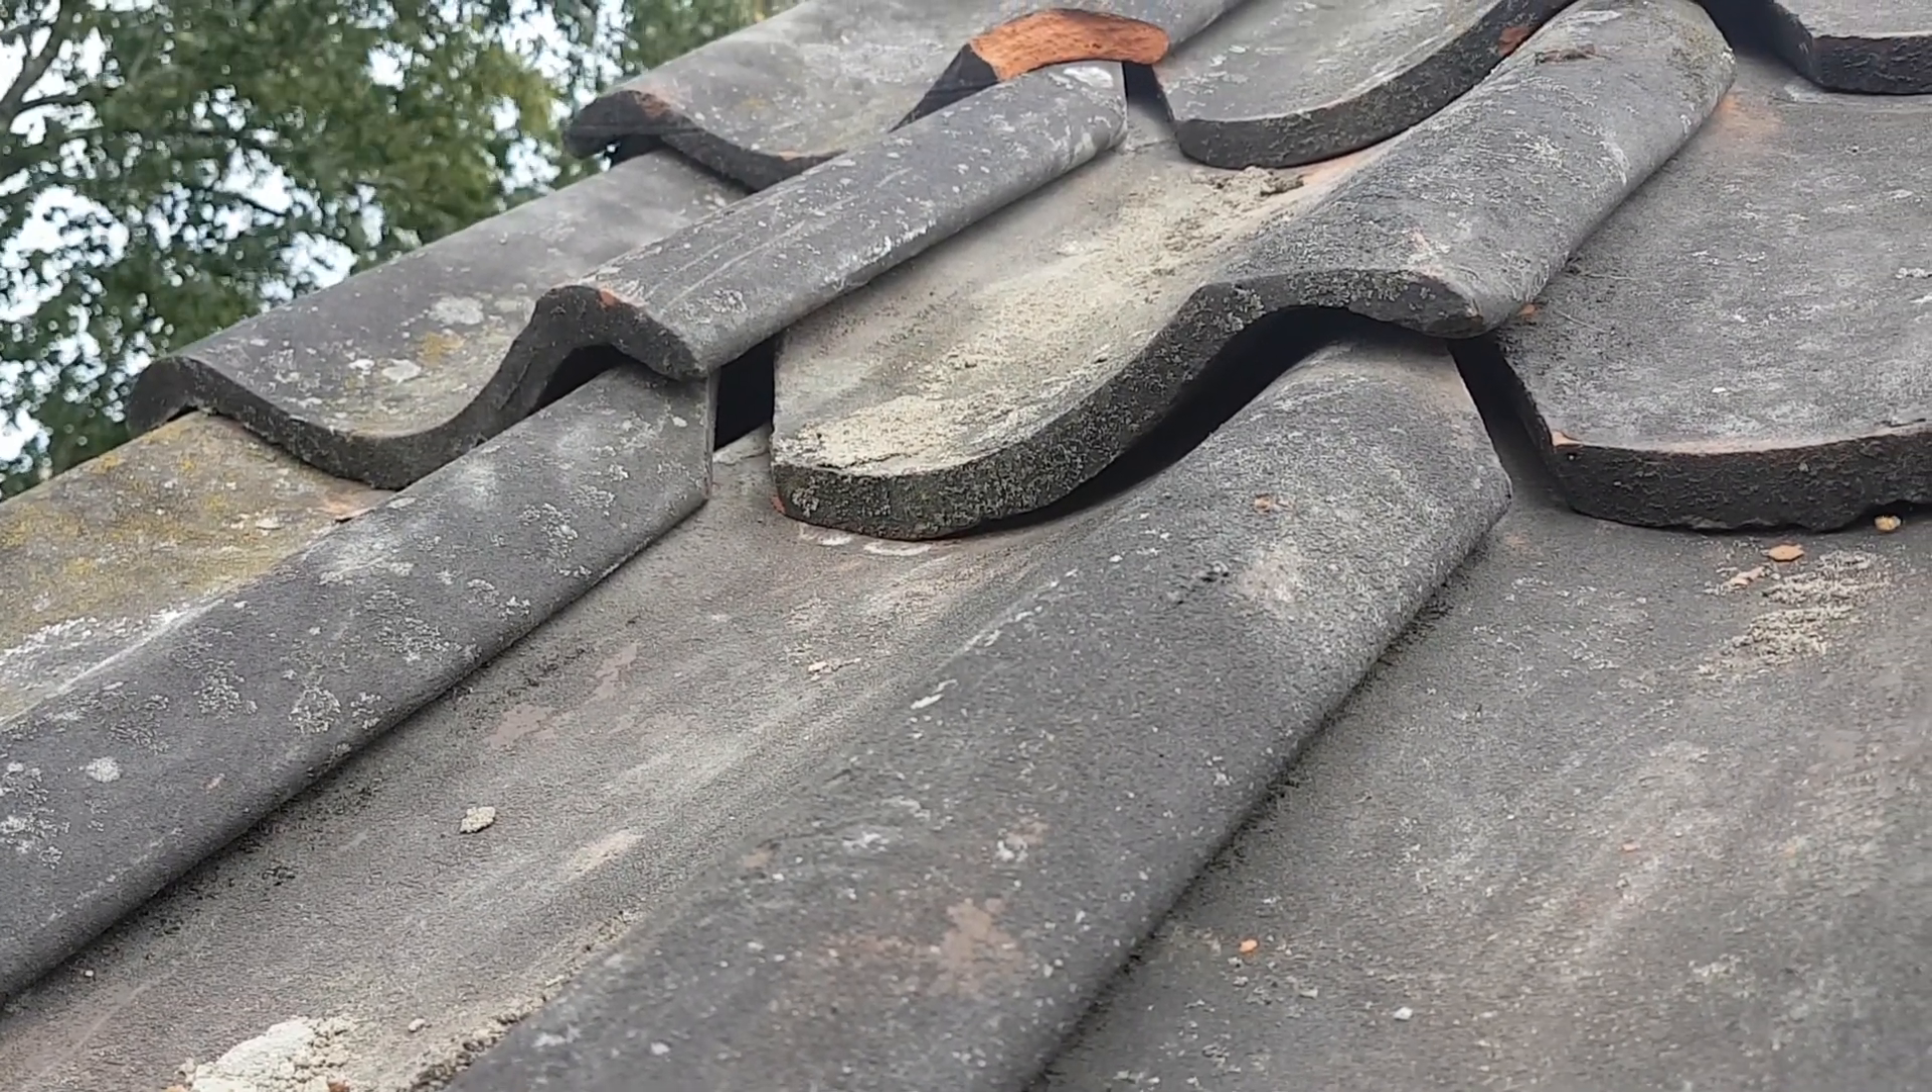Right, as you can see, there's big gaps under all the tiles. Certainly none of them are married up.